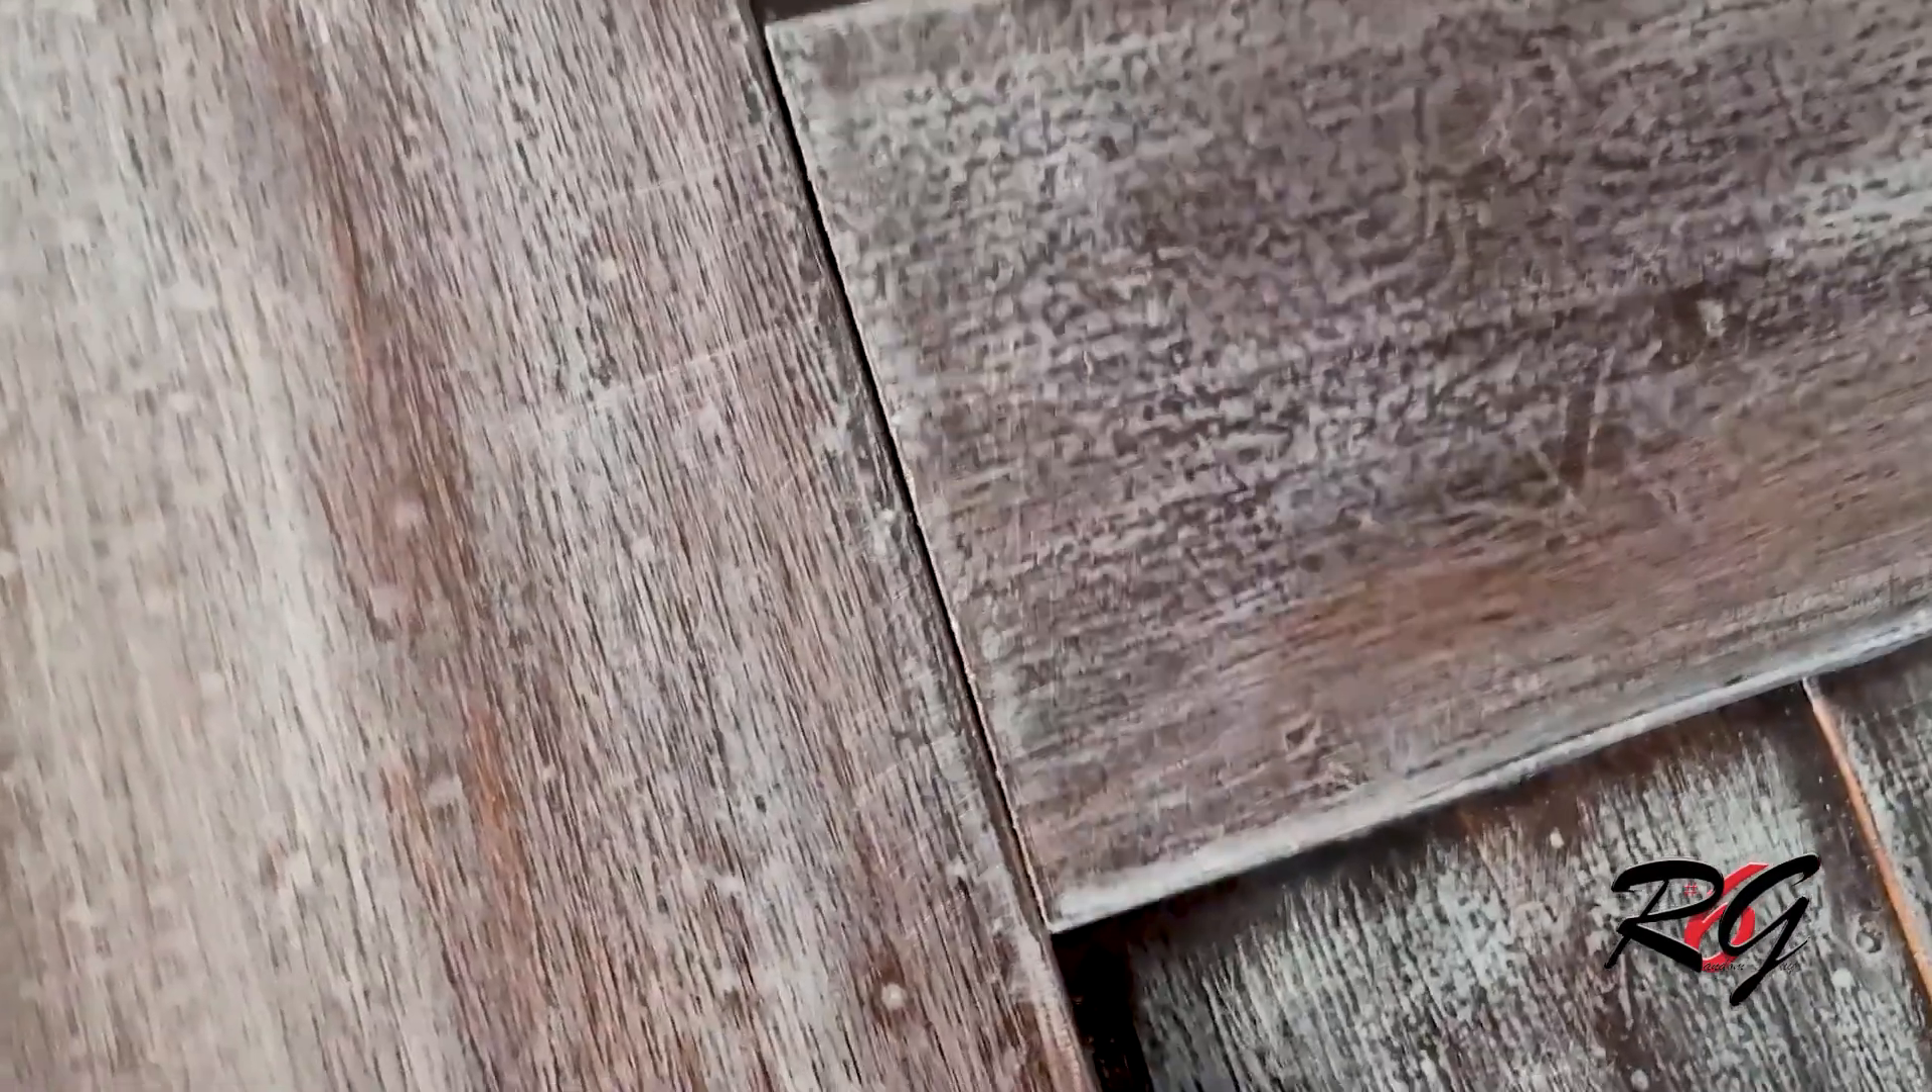Now you can see the gap in between the wood there.